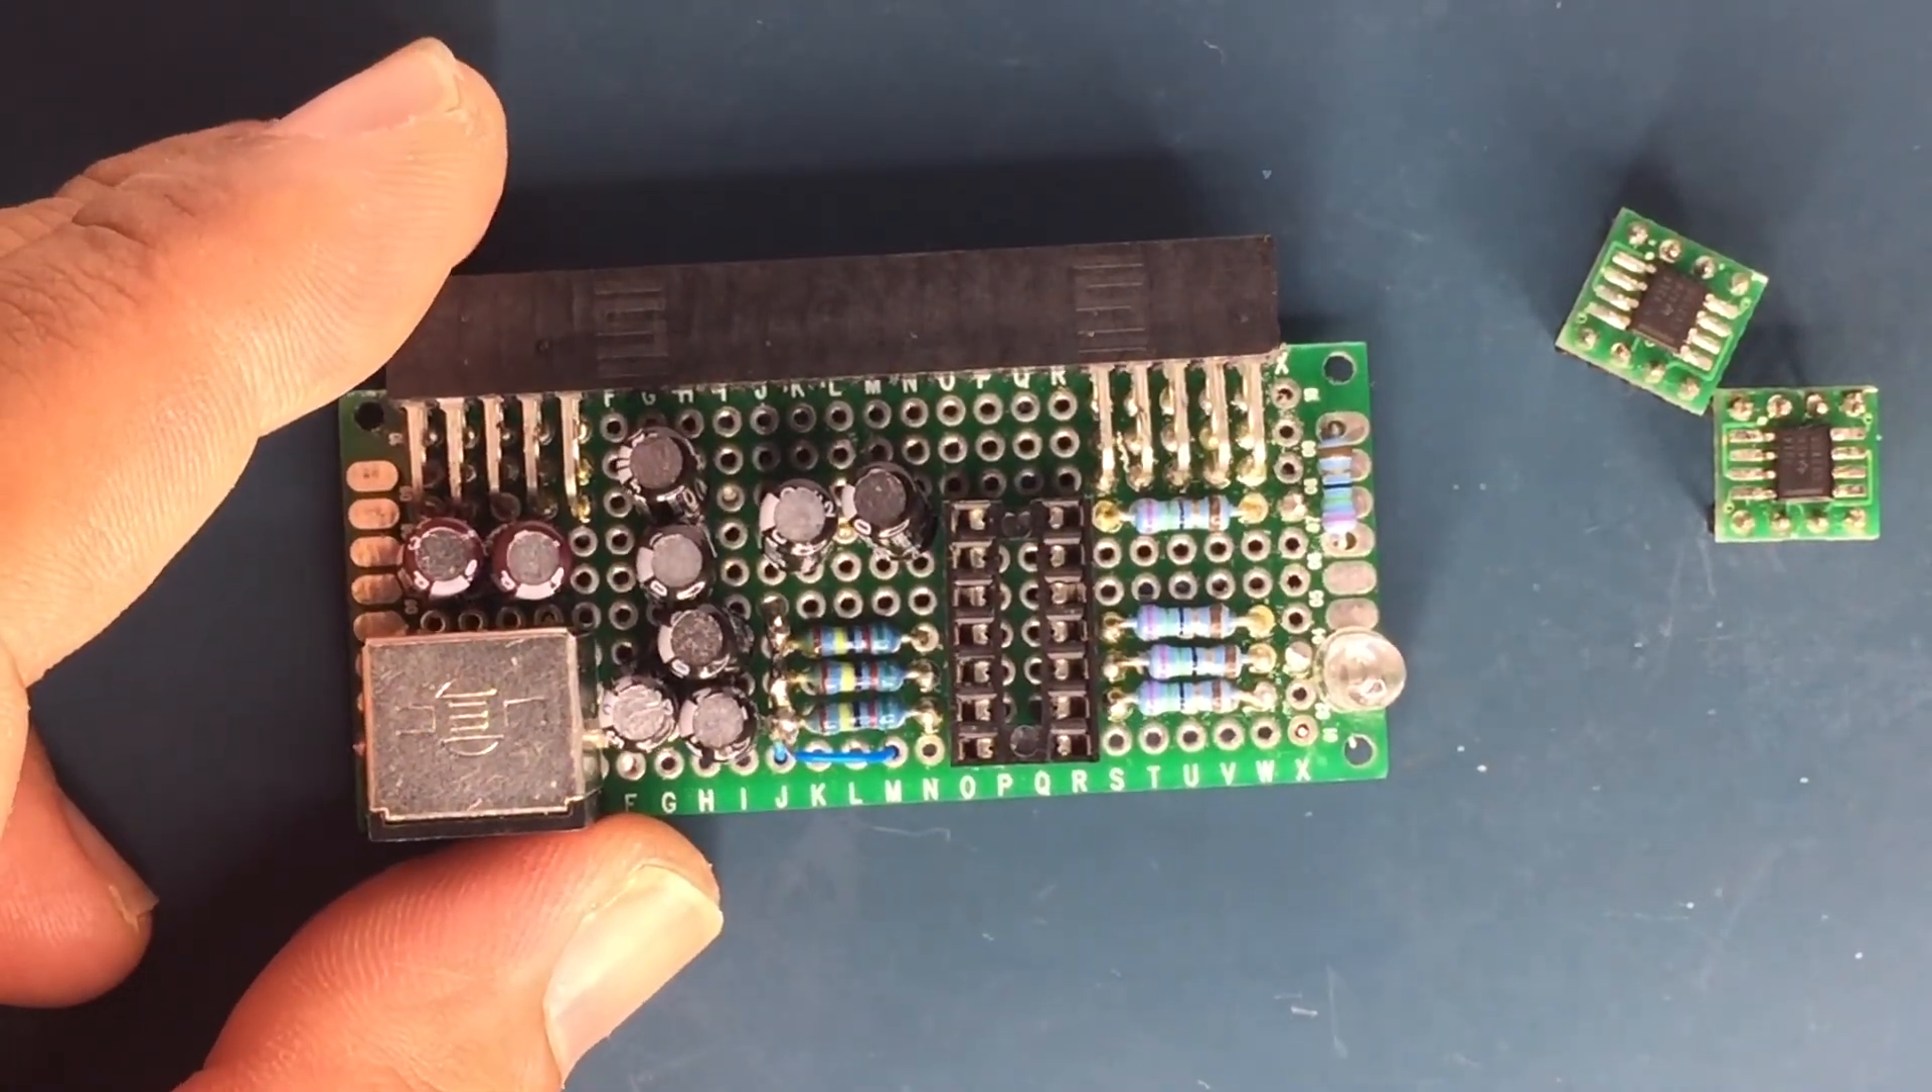Sorry I got lazy but here's the circuit finally built. I added a power indicator light because the PC engine does not have one.